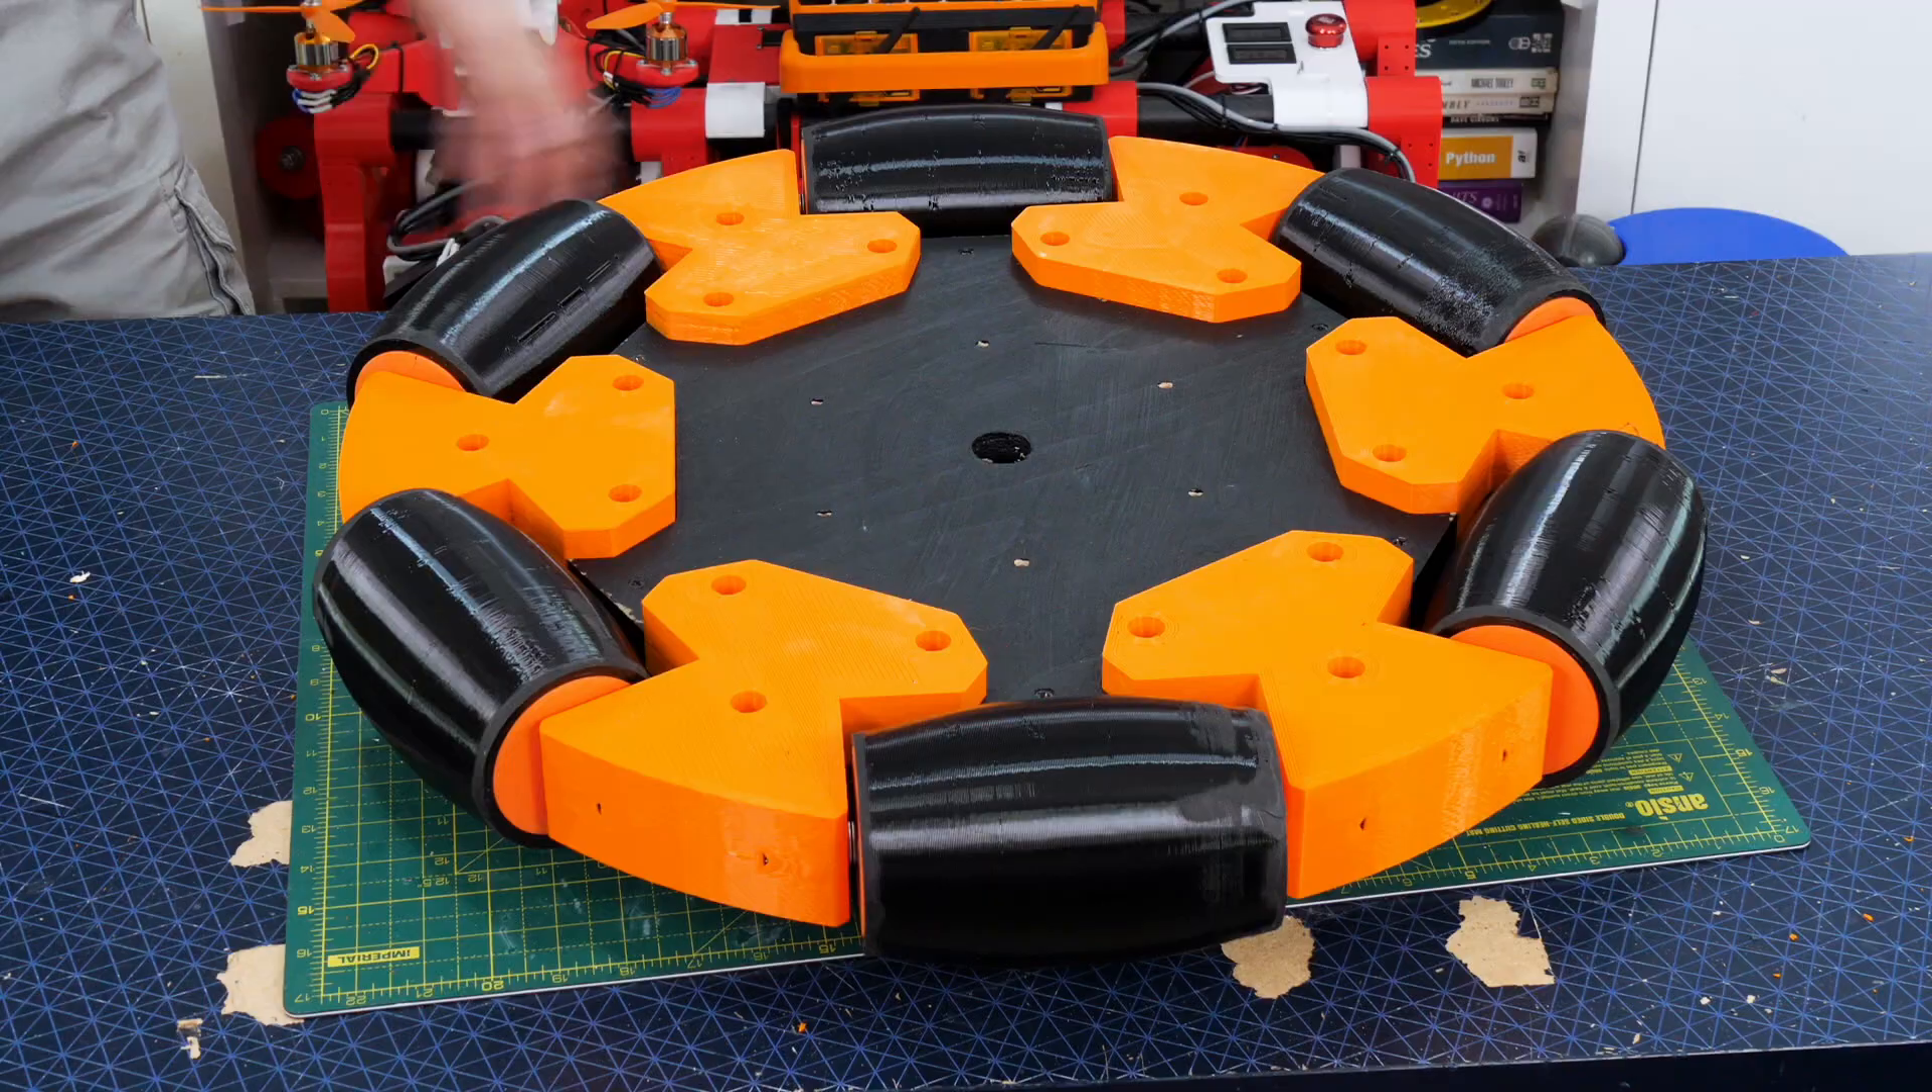So there's one half of the wheel assembled but what we'll find is if we try and roll it obviously there's a massive flat spot in between the two wheels.